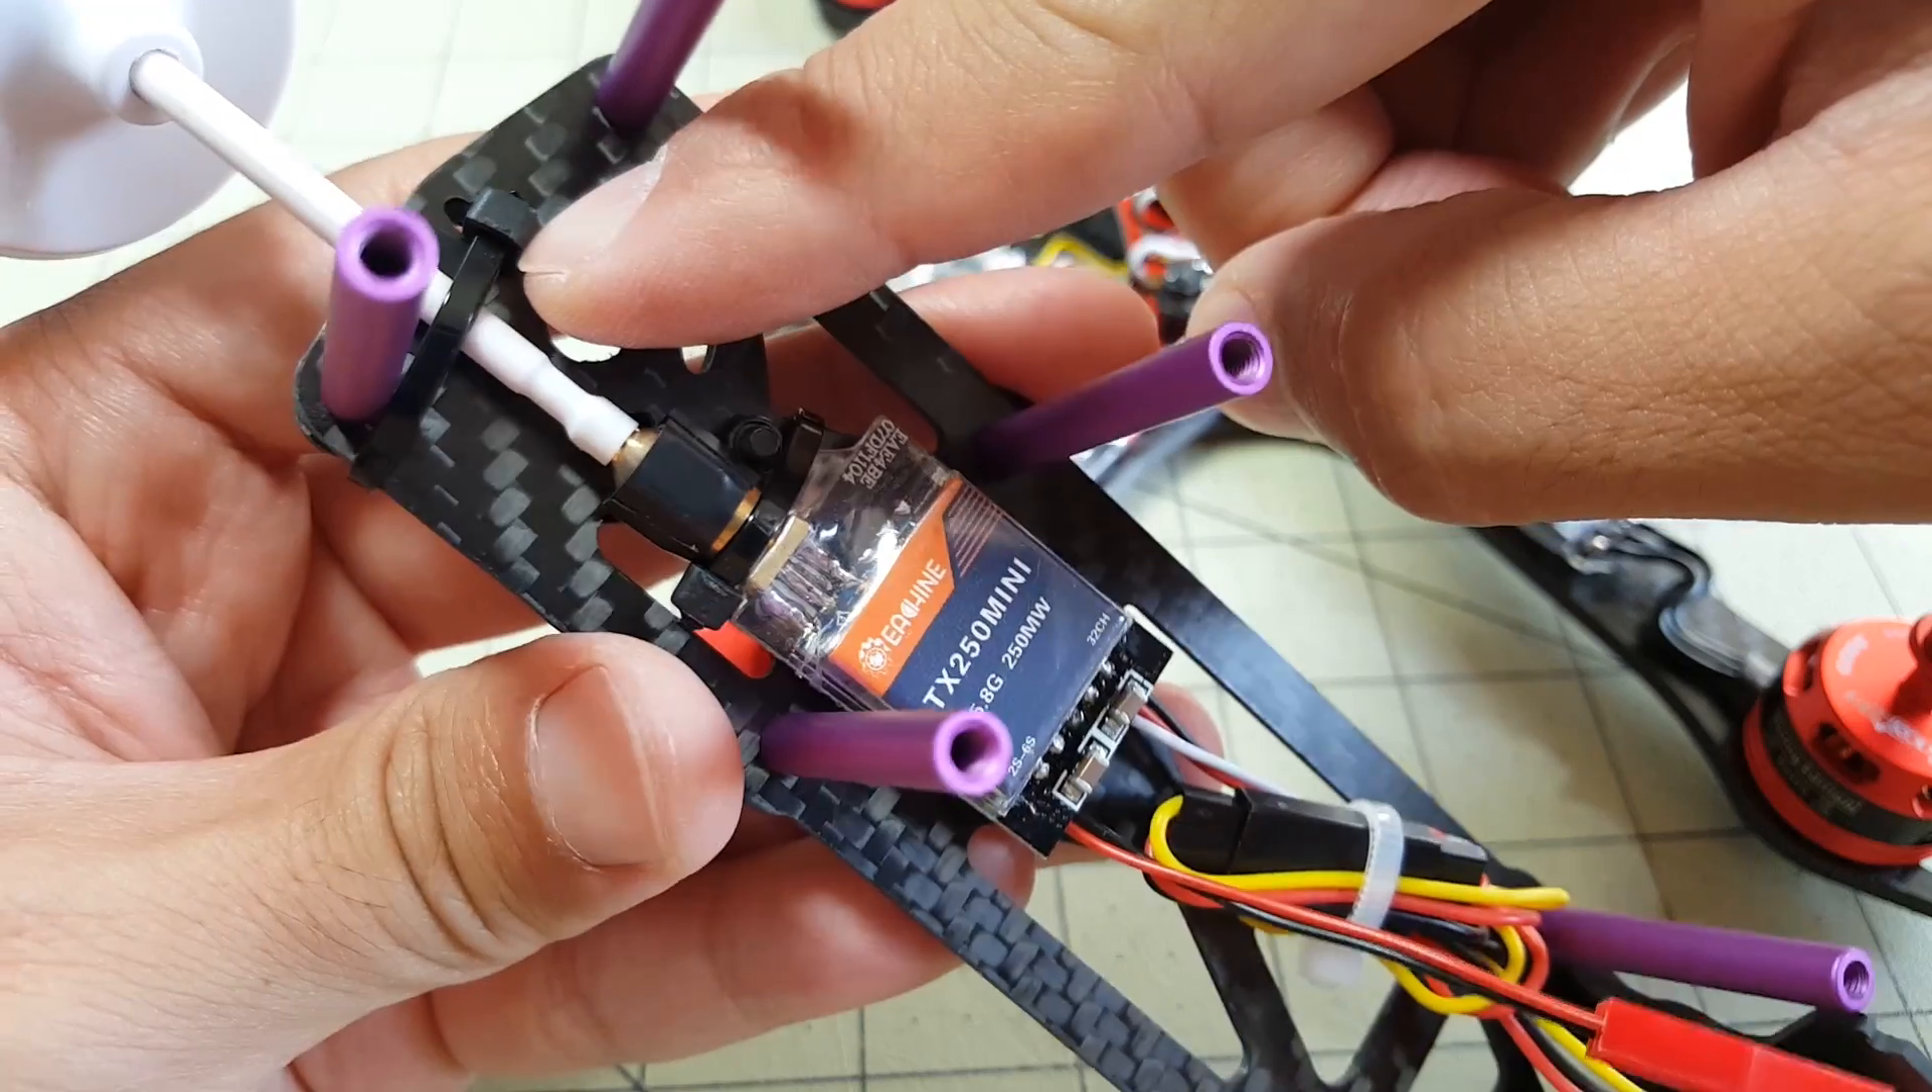Uh, I've got my video transmitter zip tied here to the bottom of the top plate and the antenna zip tied on the back over here.